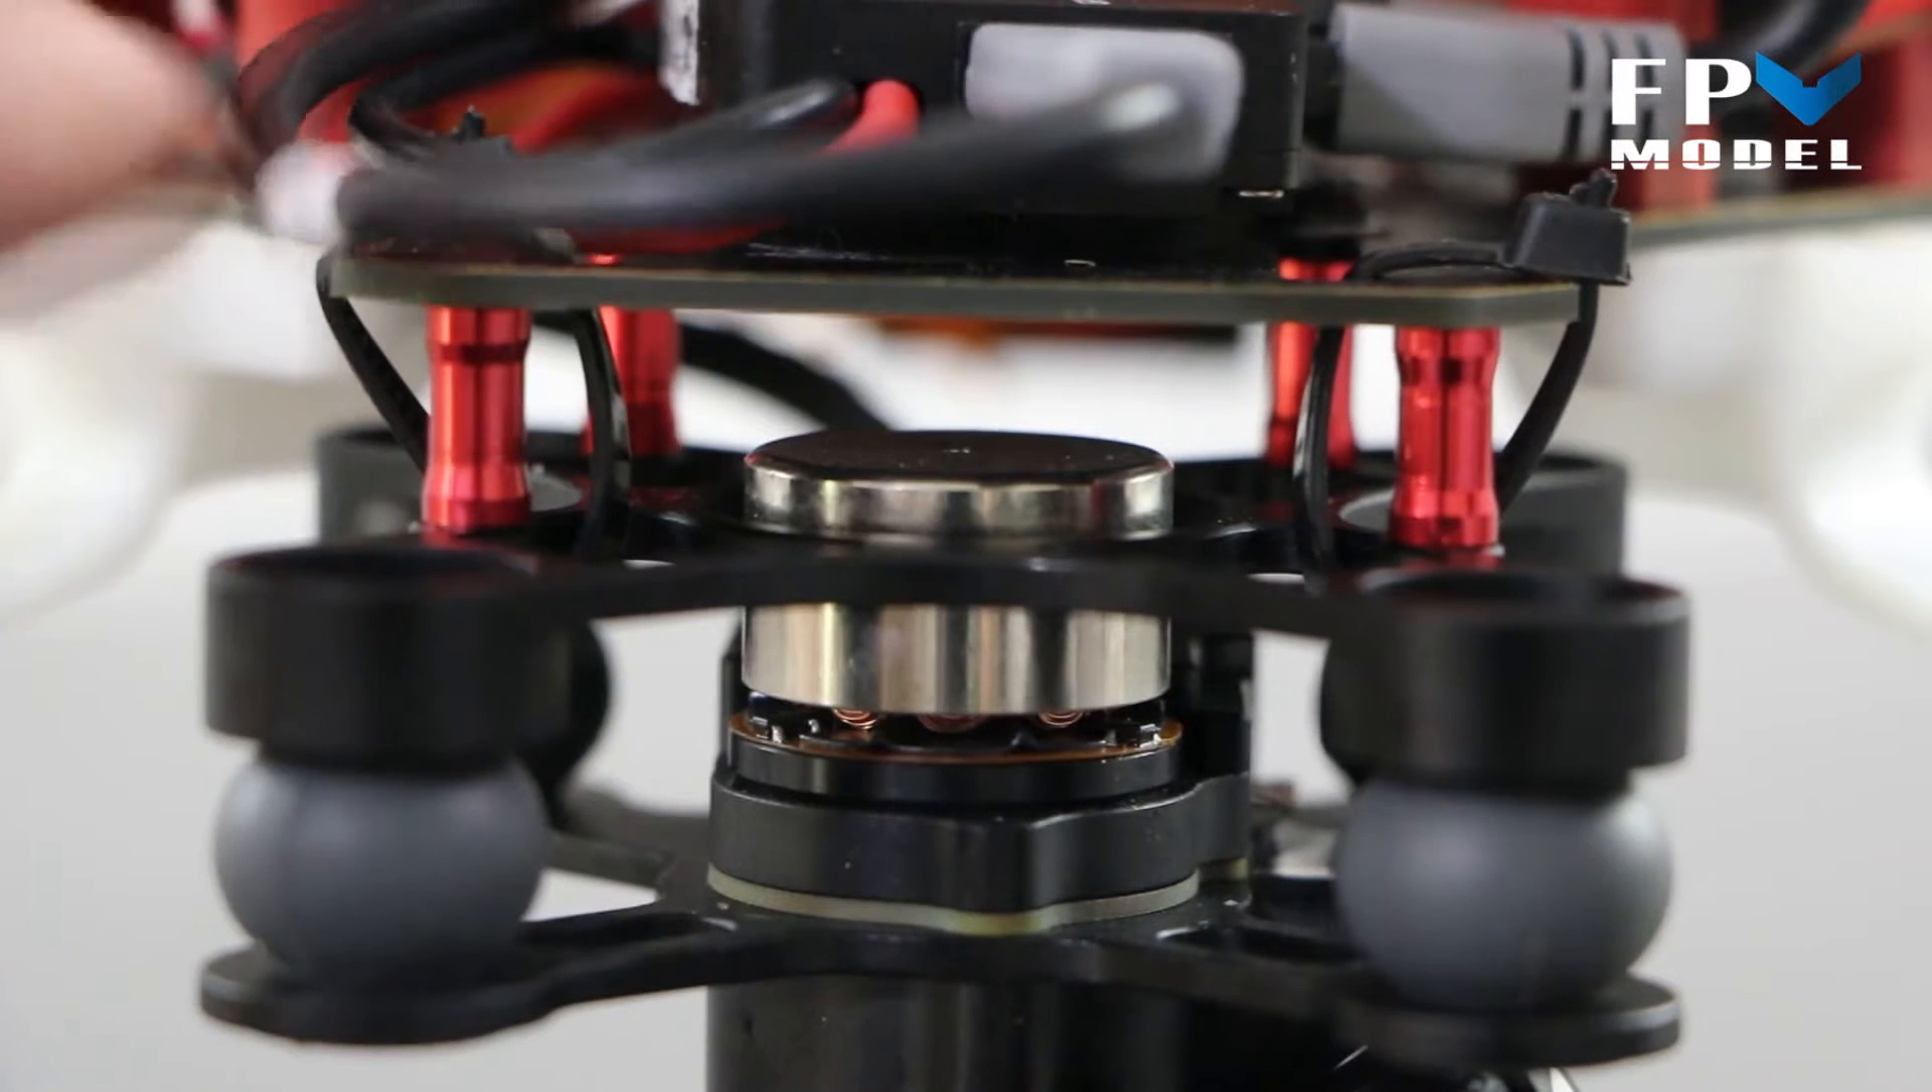The motor comes up just a little bit higher than that top mounting plate does.